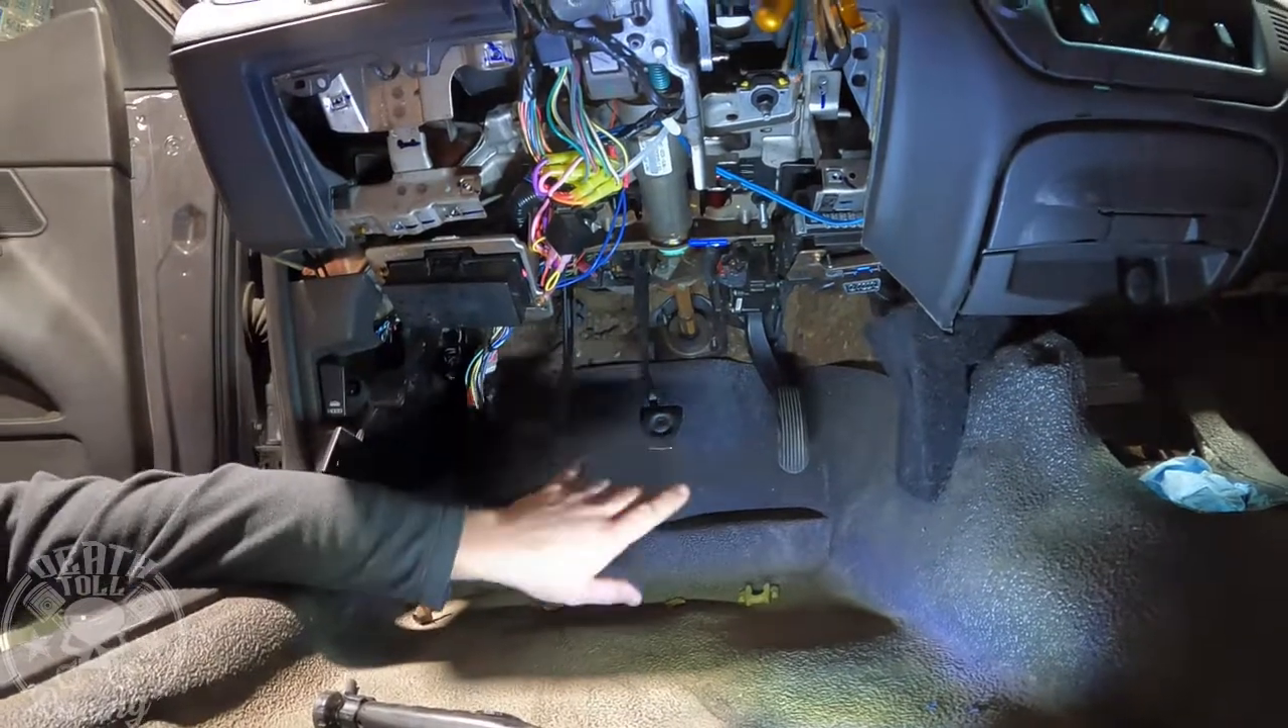Obviously i need to put the bottom of my dash back together.